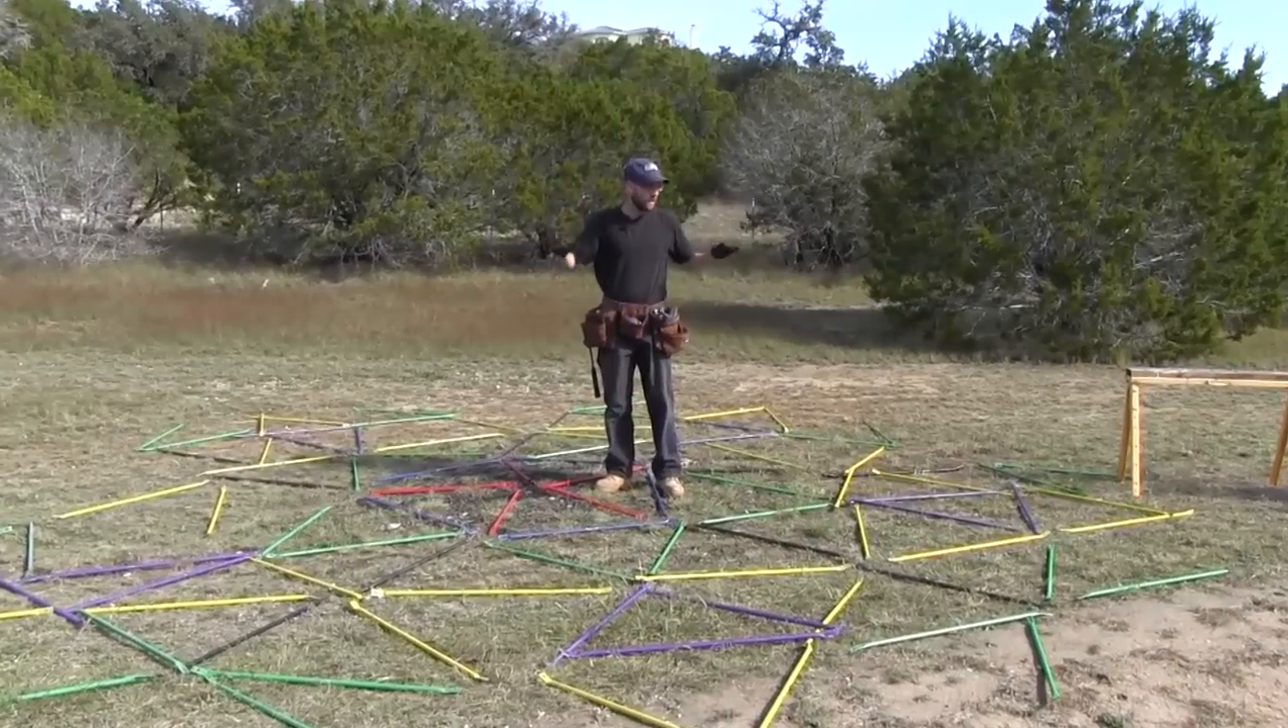This is about half of the dome laid out right now.